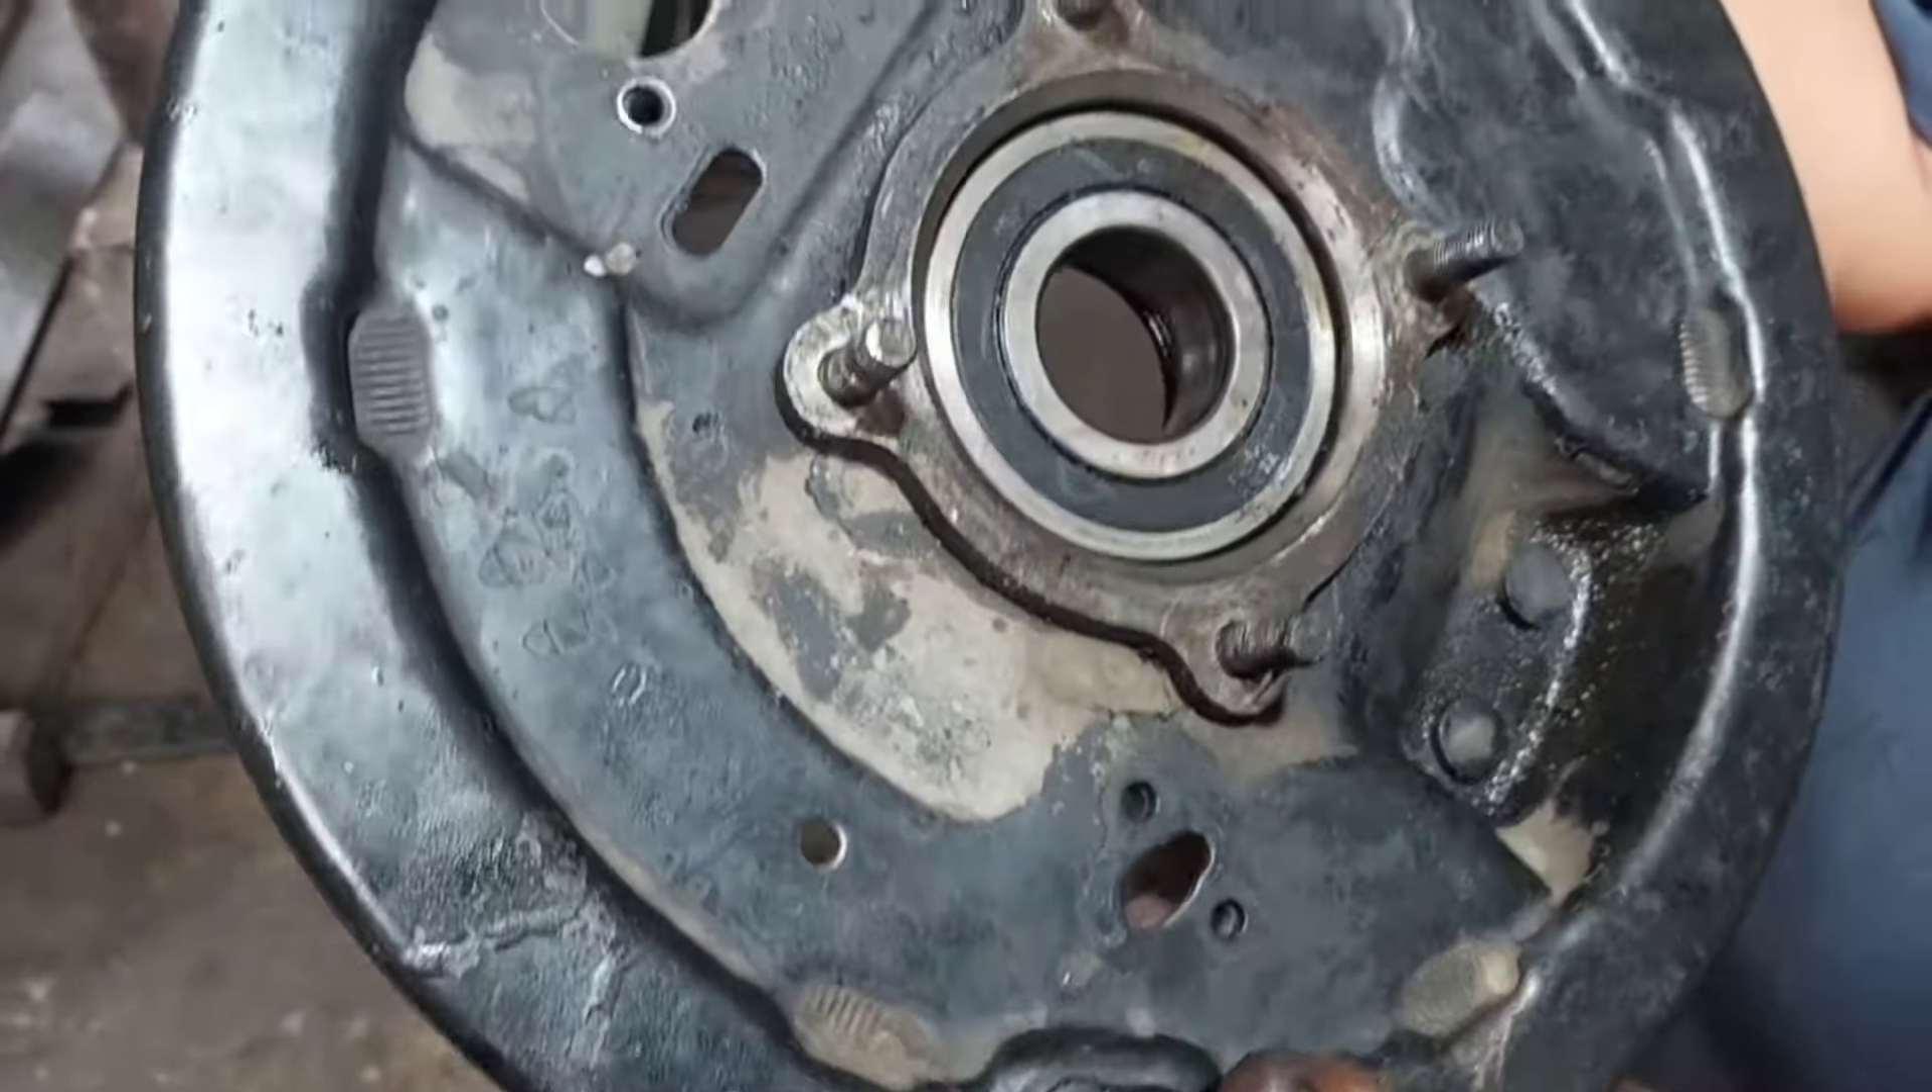Ya este flancho entonces está armado con el rodamiento nuevo su espárrago.